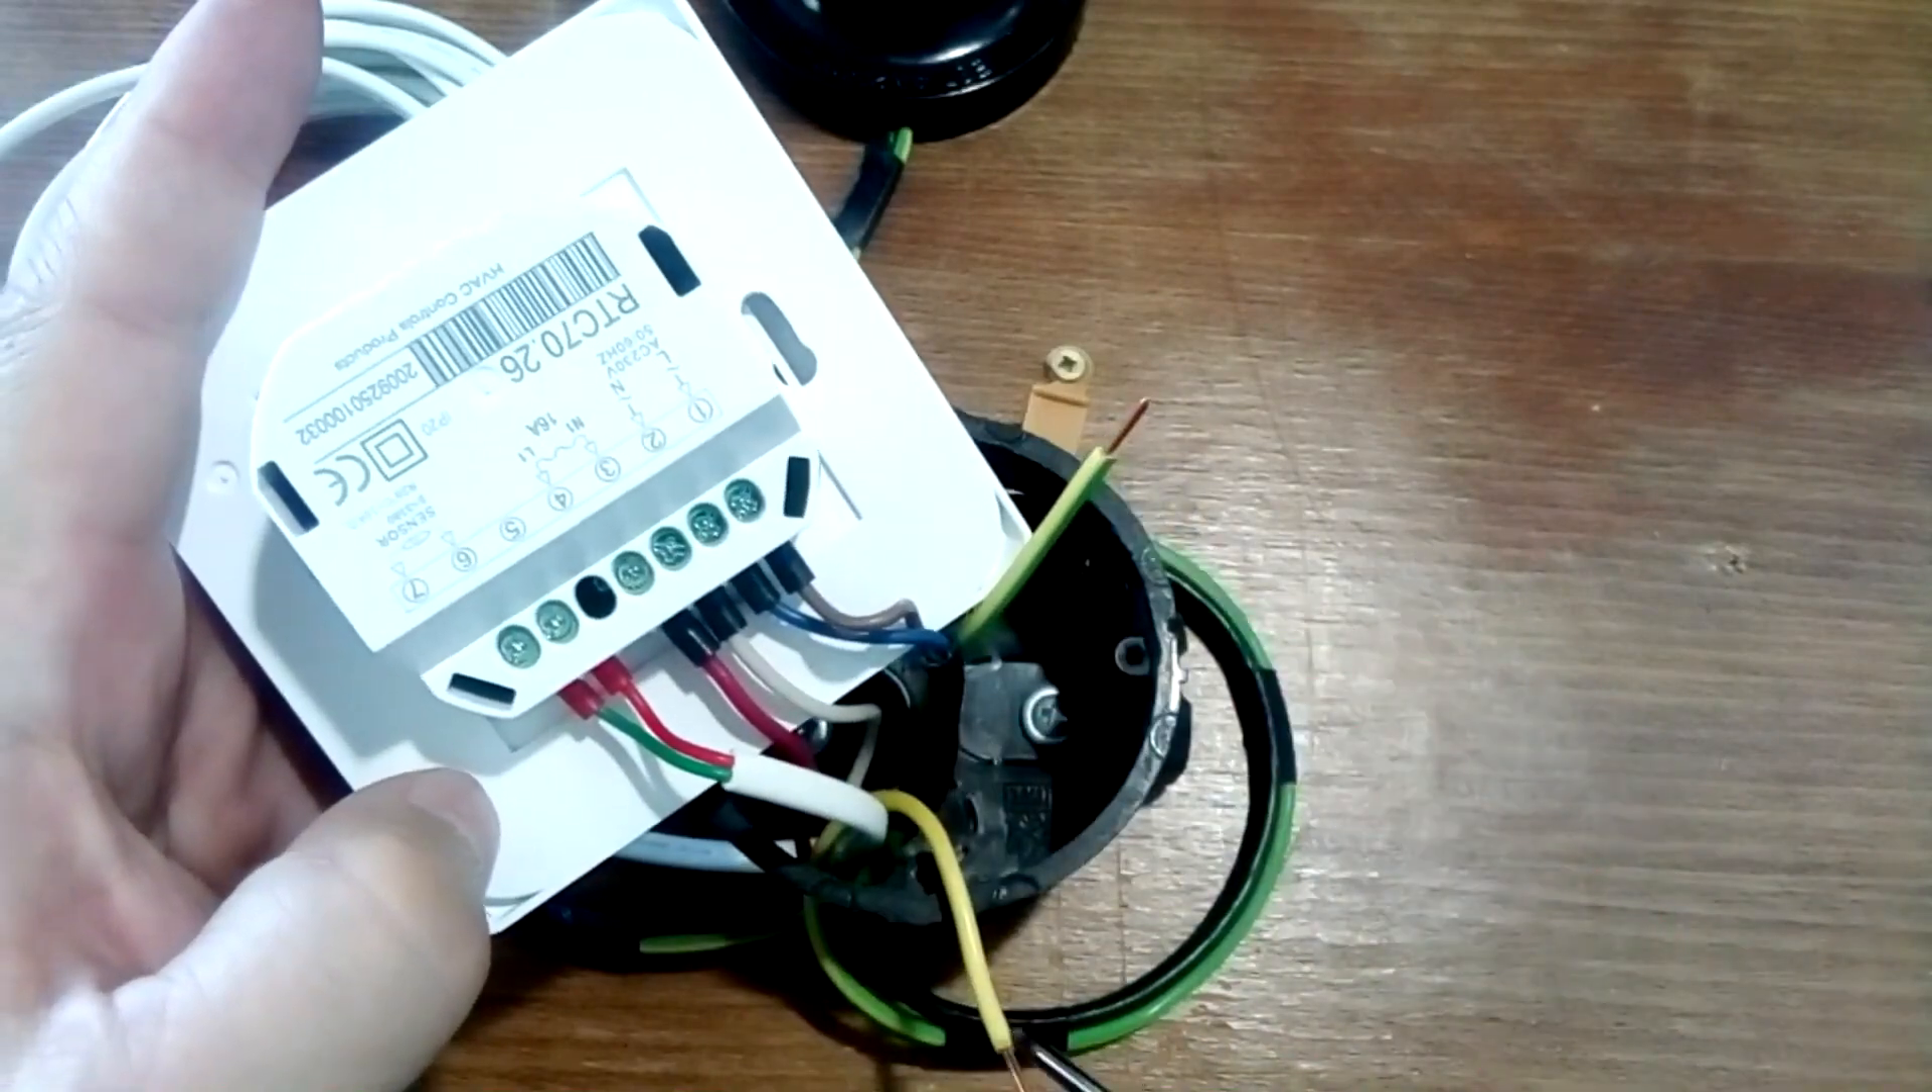As you can see, all wires are connected to the thermostat. Only the ground wires remain.